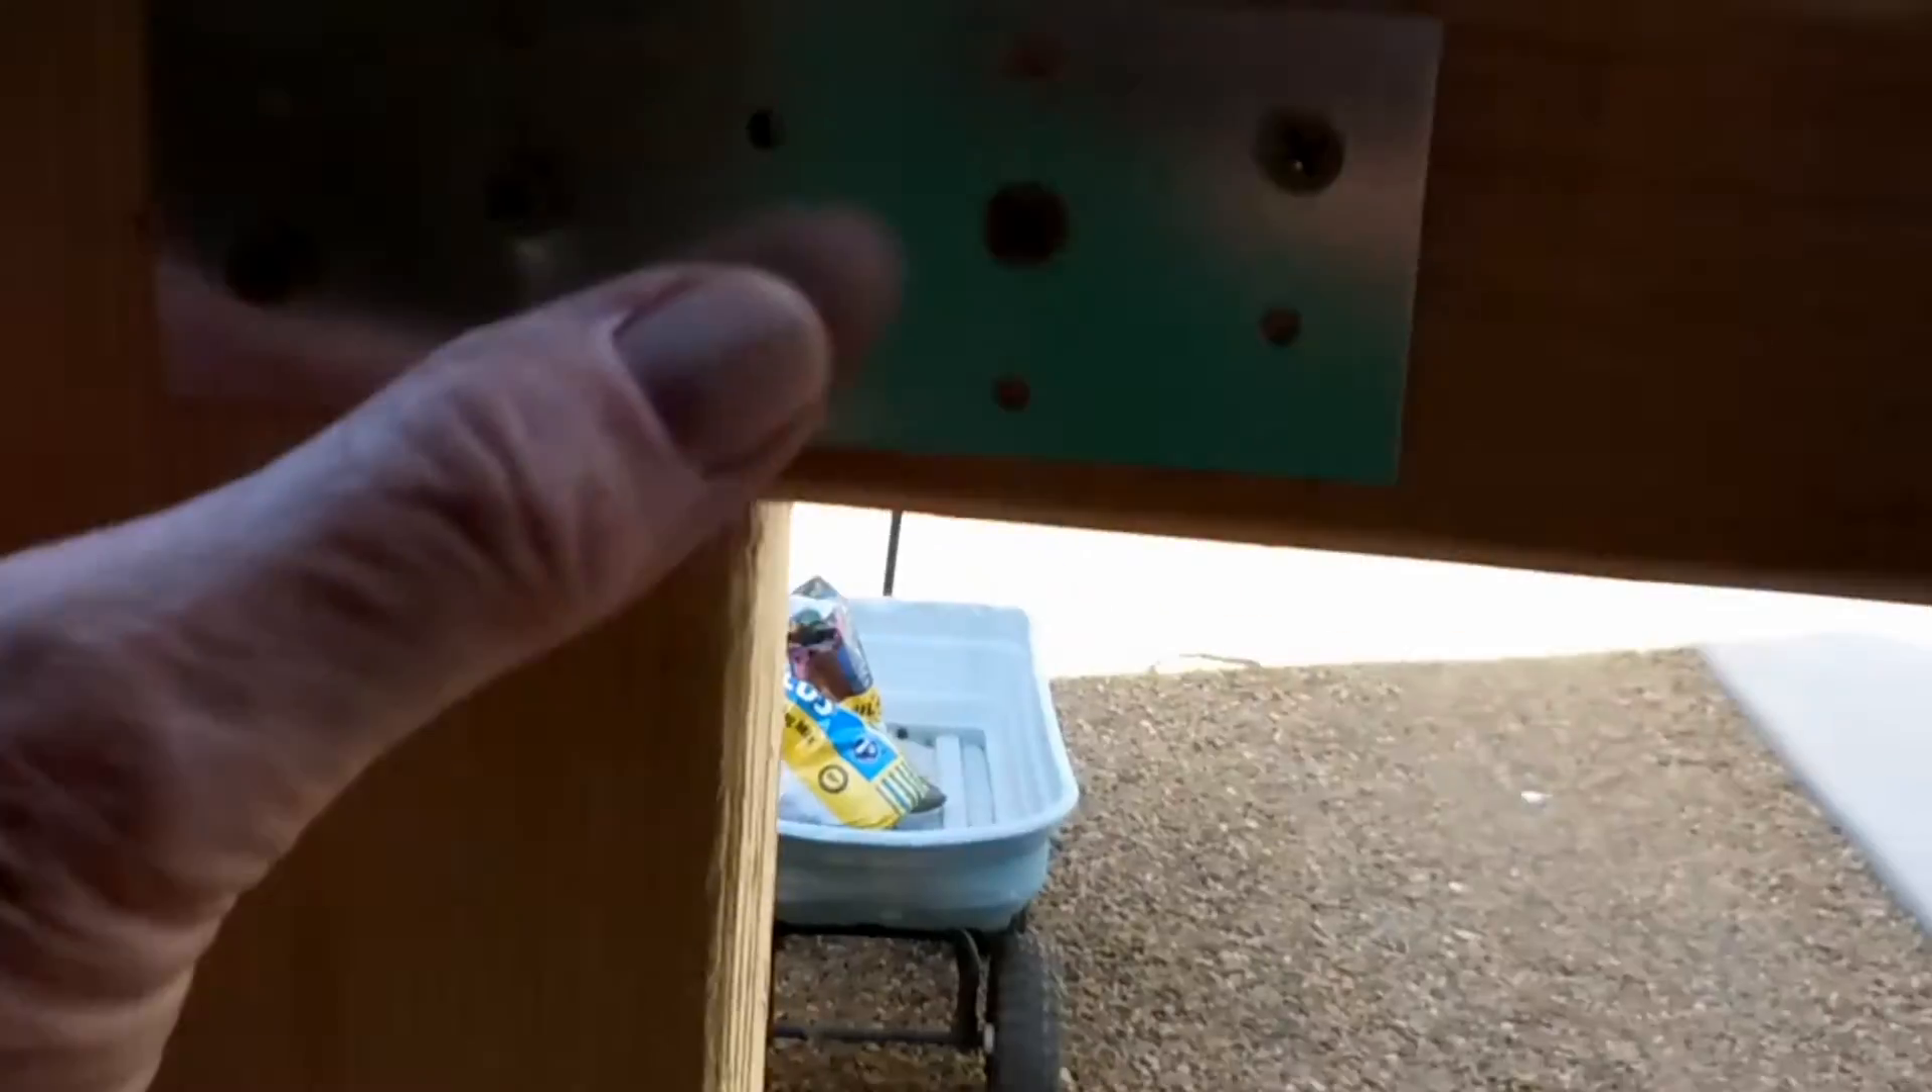I intentionally didn't put all the screws on this panel.